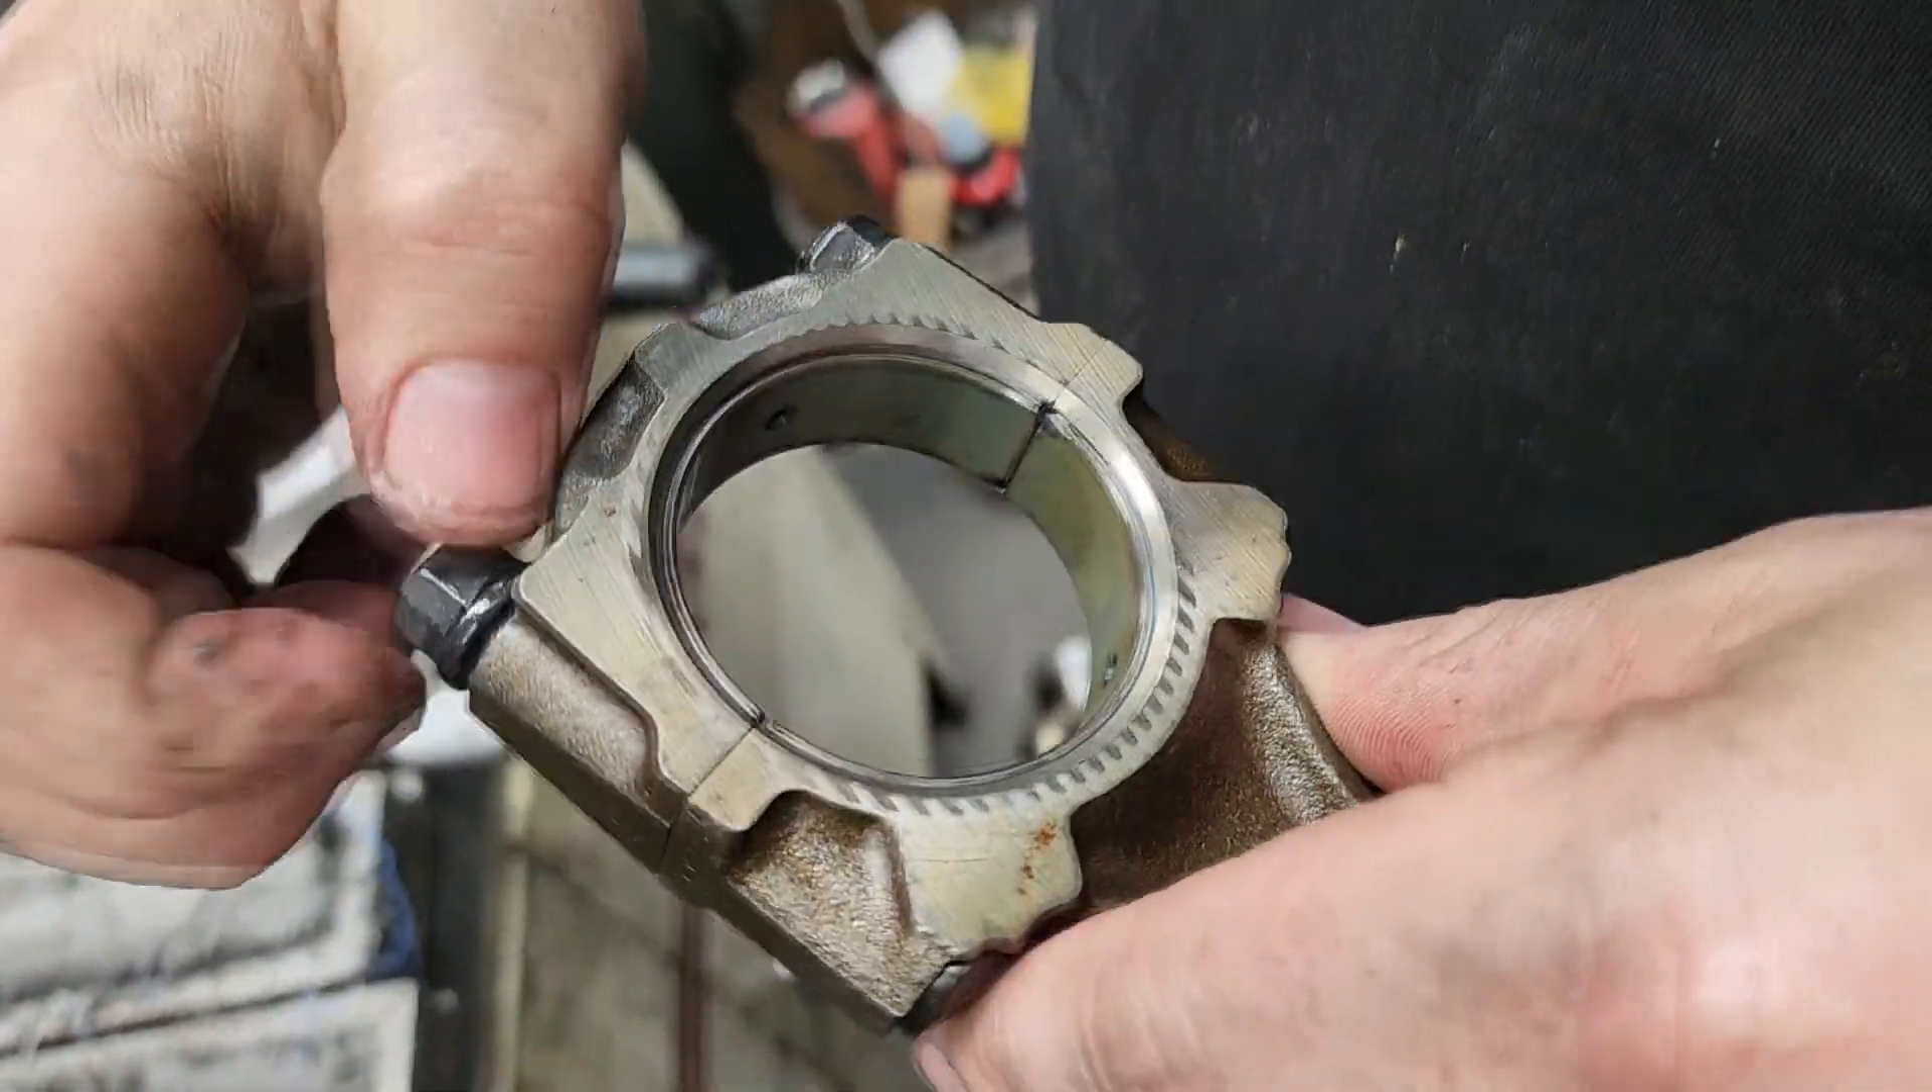Alright, so there's one rod that's been honed out, and now we've got the bearings in there.